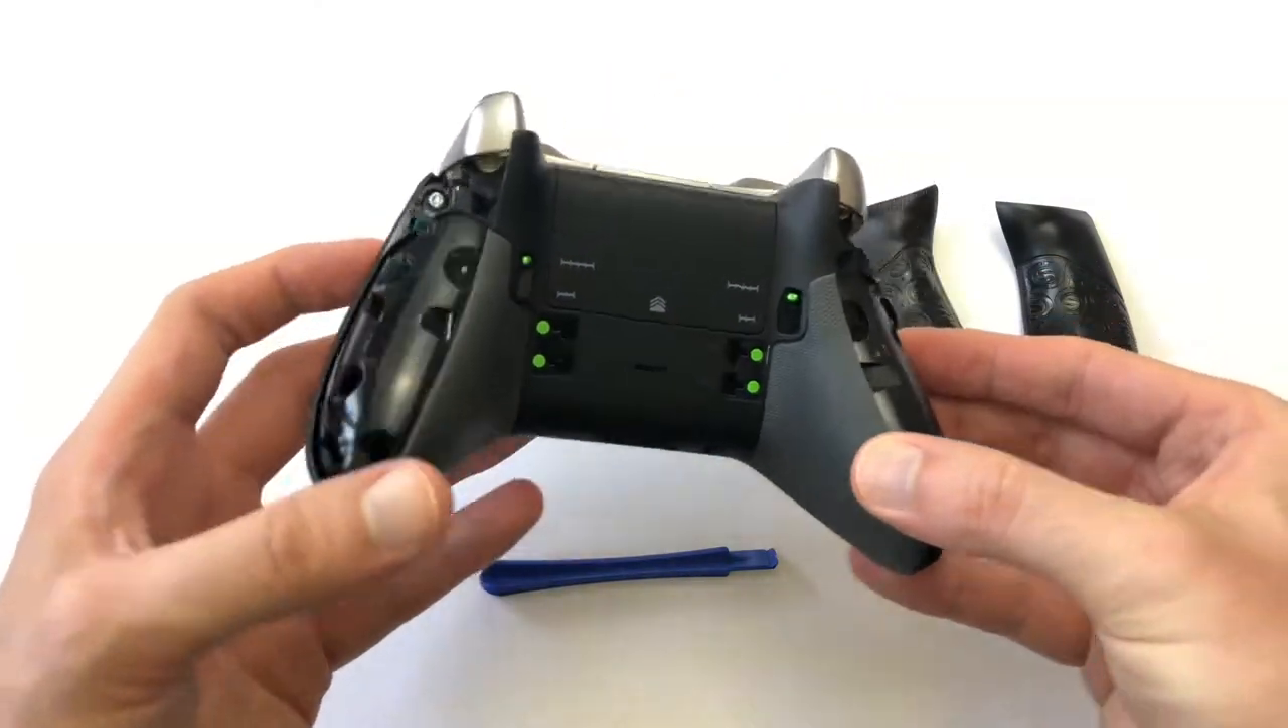So as you can see here this is my old Elite controller and I have already removed the grips from there.